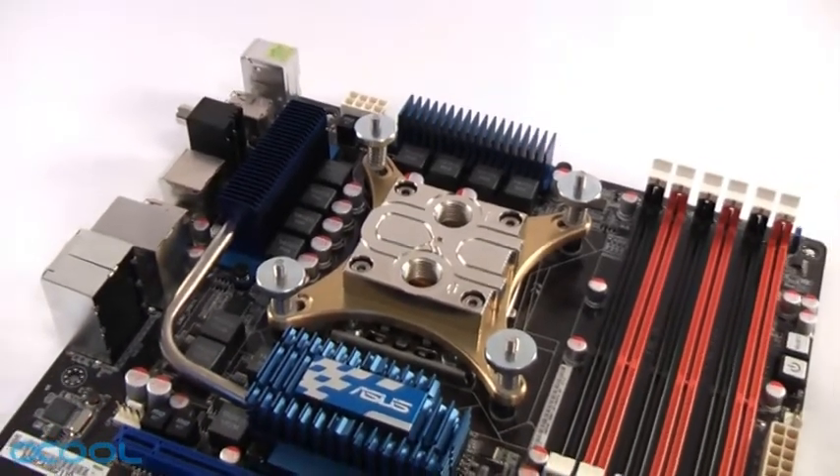This concludes the installation of the Livingstone CPU water block.